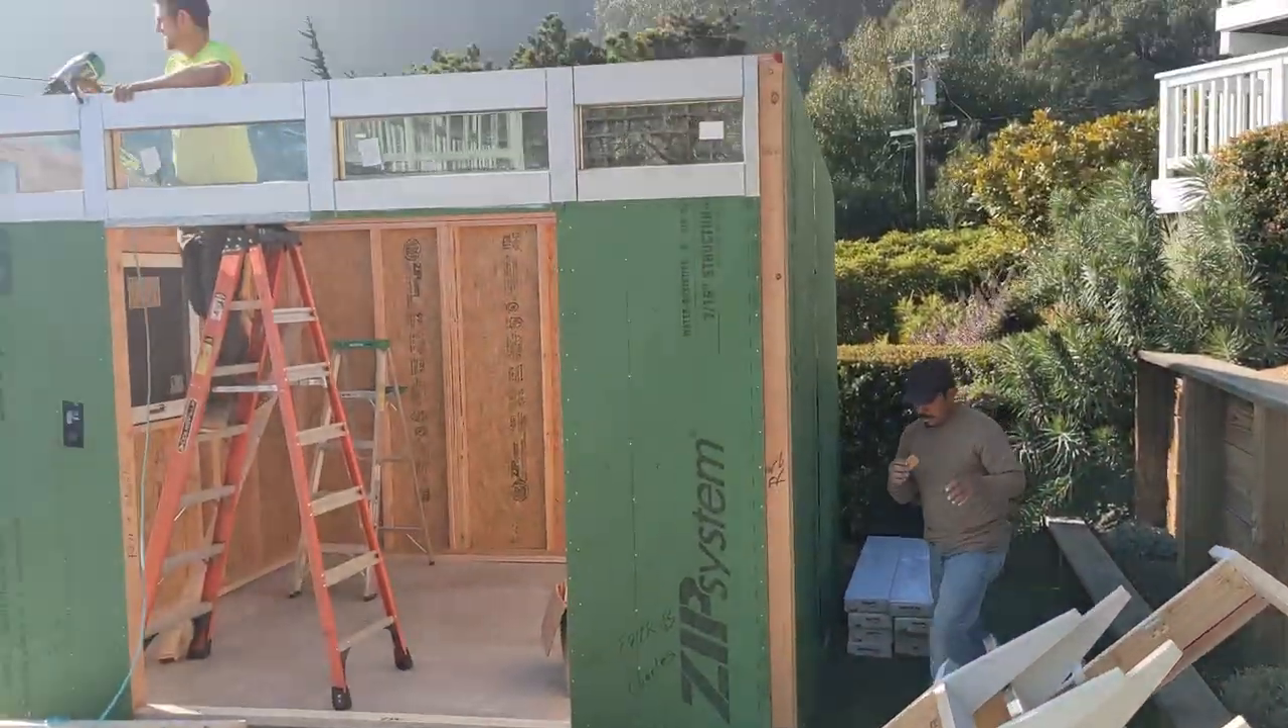Delivery was at 9. And we already have our outer shell up.